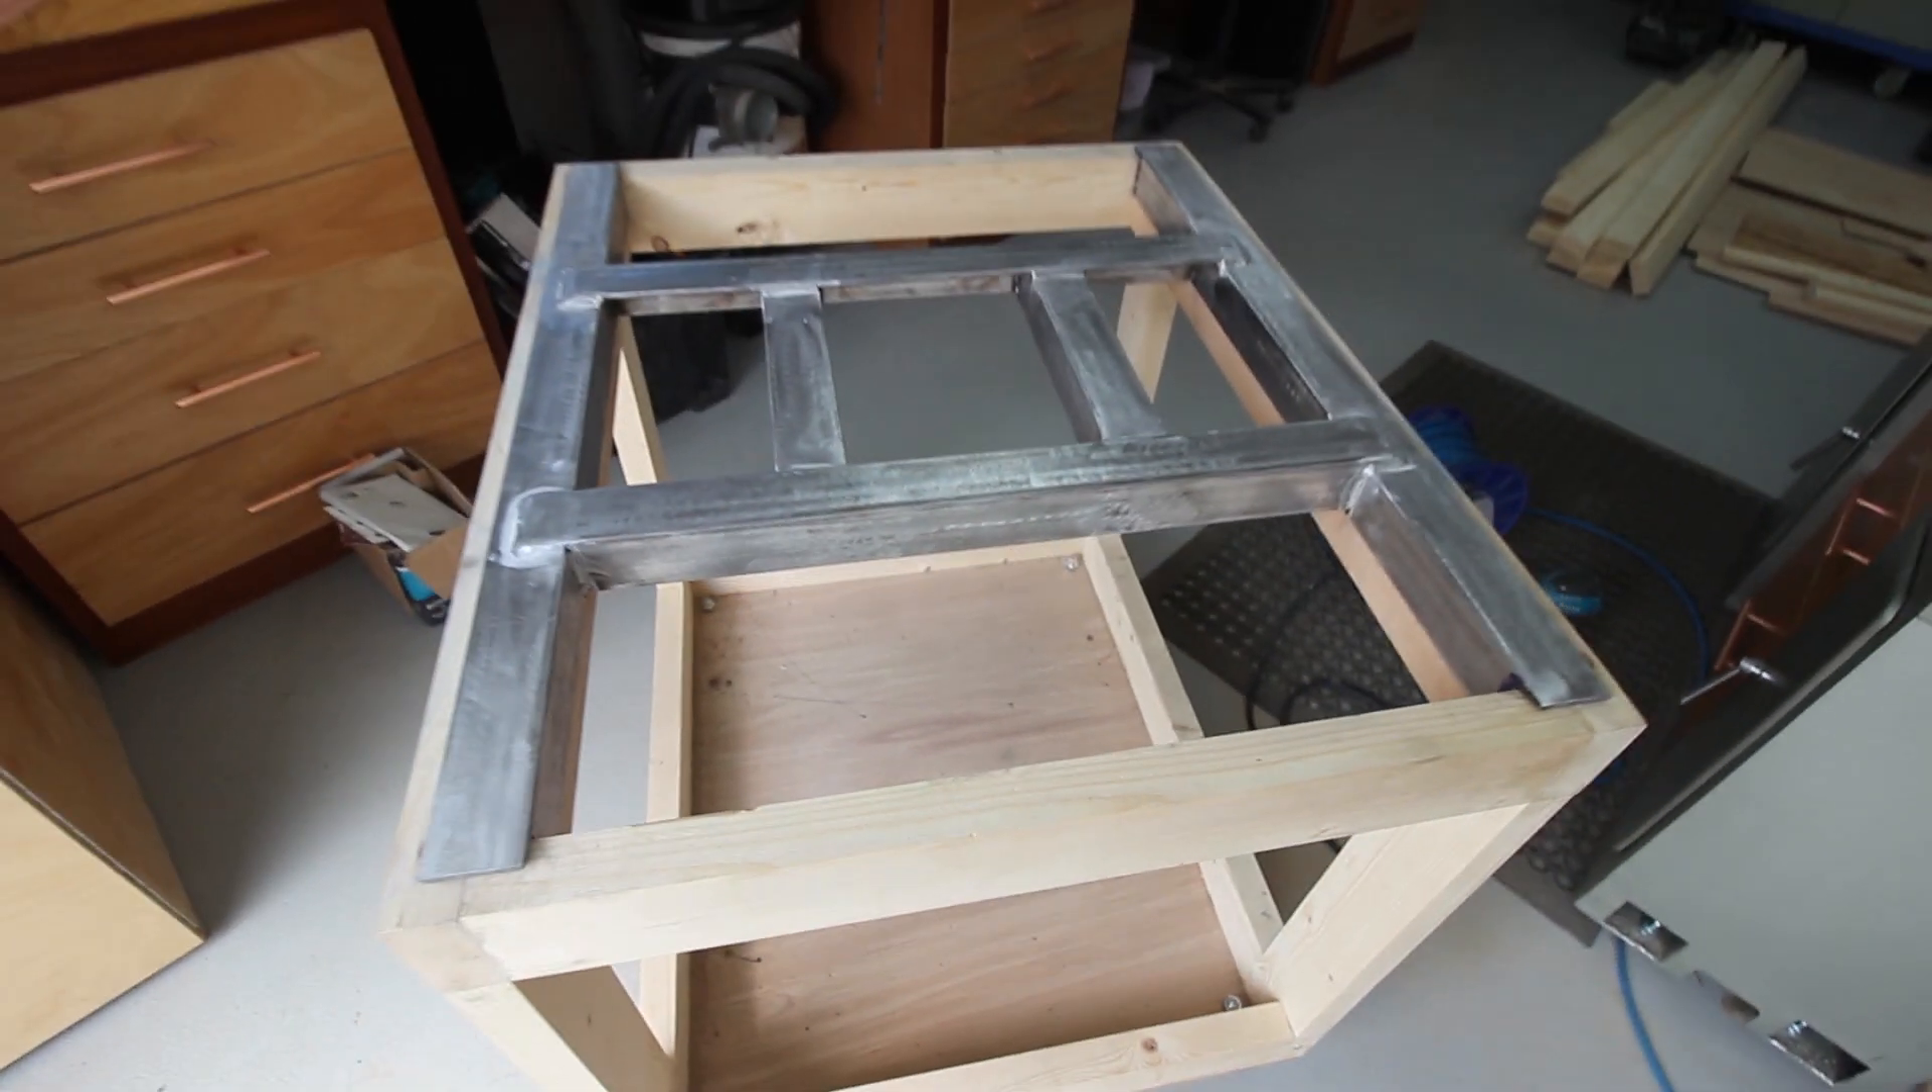Ultimately I wasn't too worried about my welding because you can see that the crossmembers that the mill sits on are actually resting on top of the bearers so they can't fall through anyway.